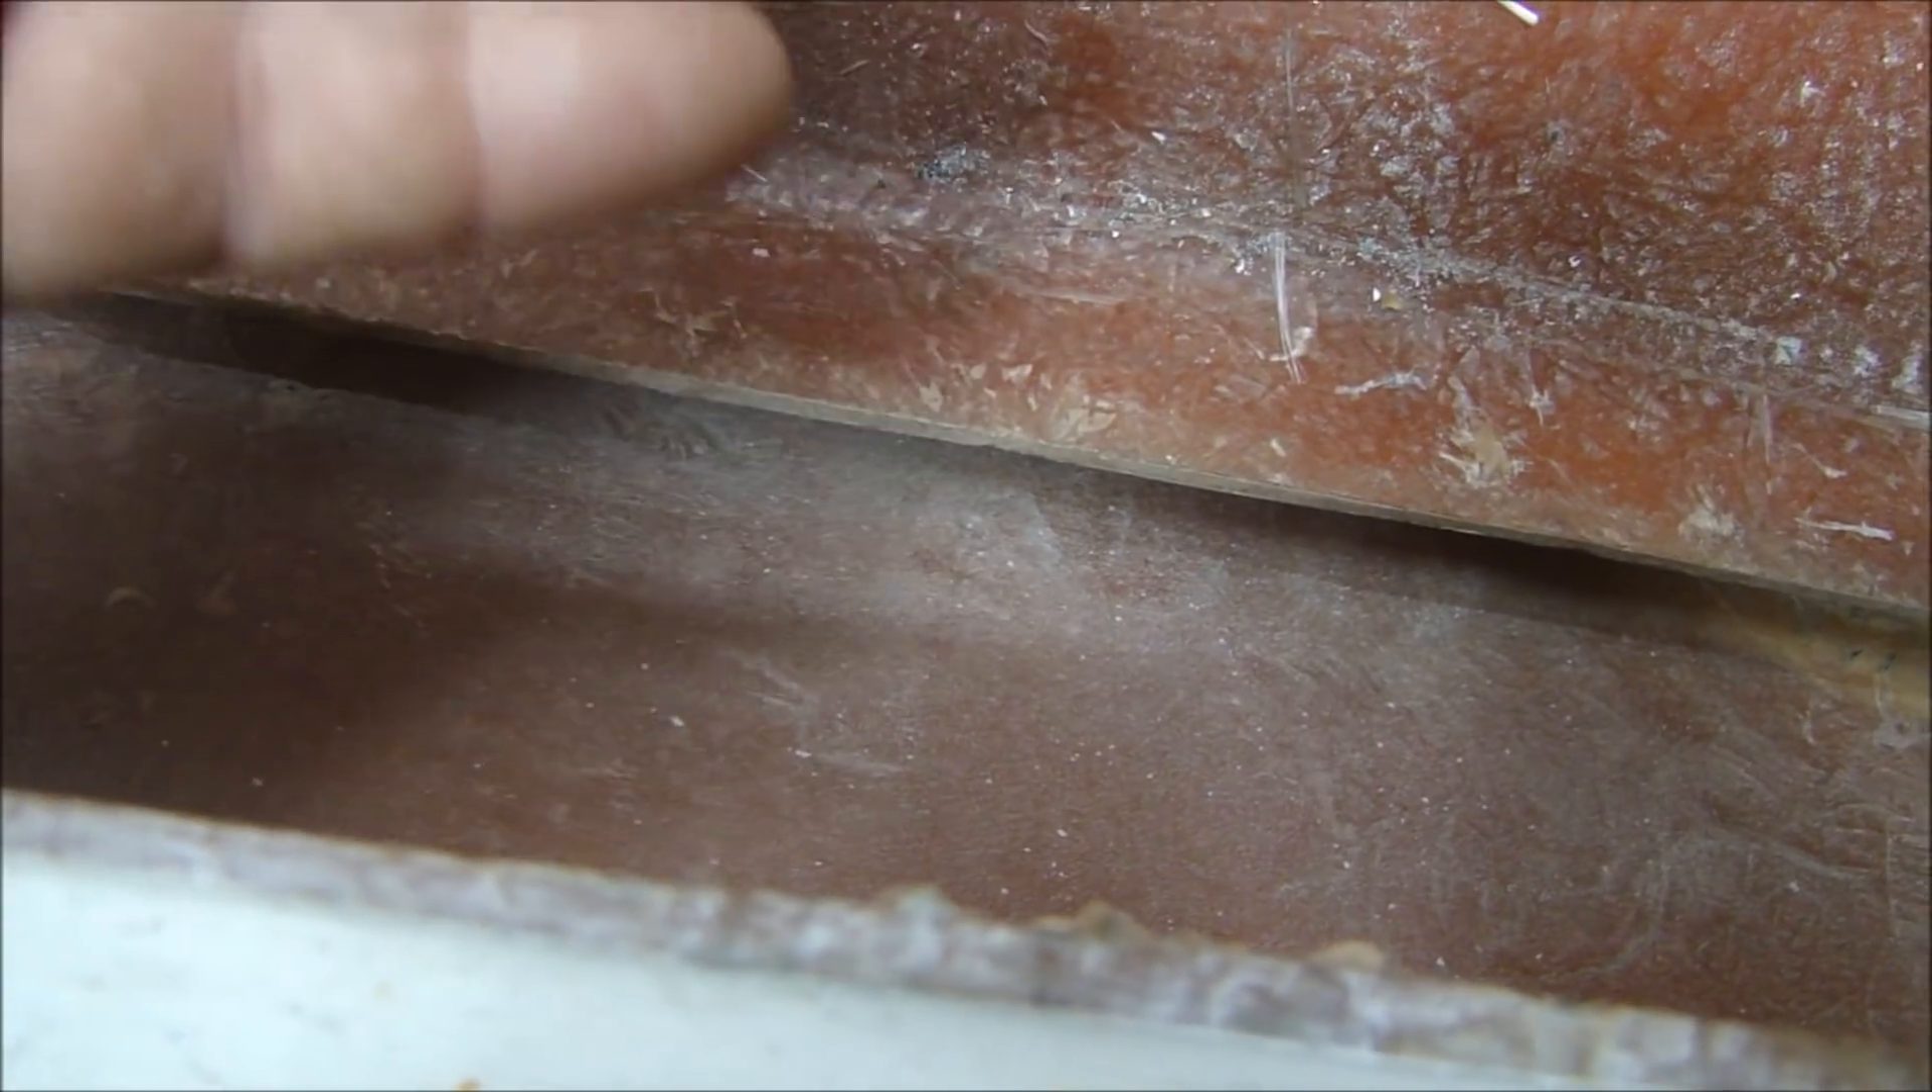What you can see is the floor here, the floor liner, isn't close enough to the body. As a matter of fact, I can put my whole finger in there. There's at least a half an inch, if not three quarters of an inch of clearance between there, all the way up to the front of the body.